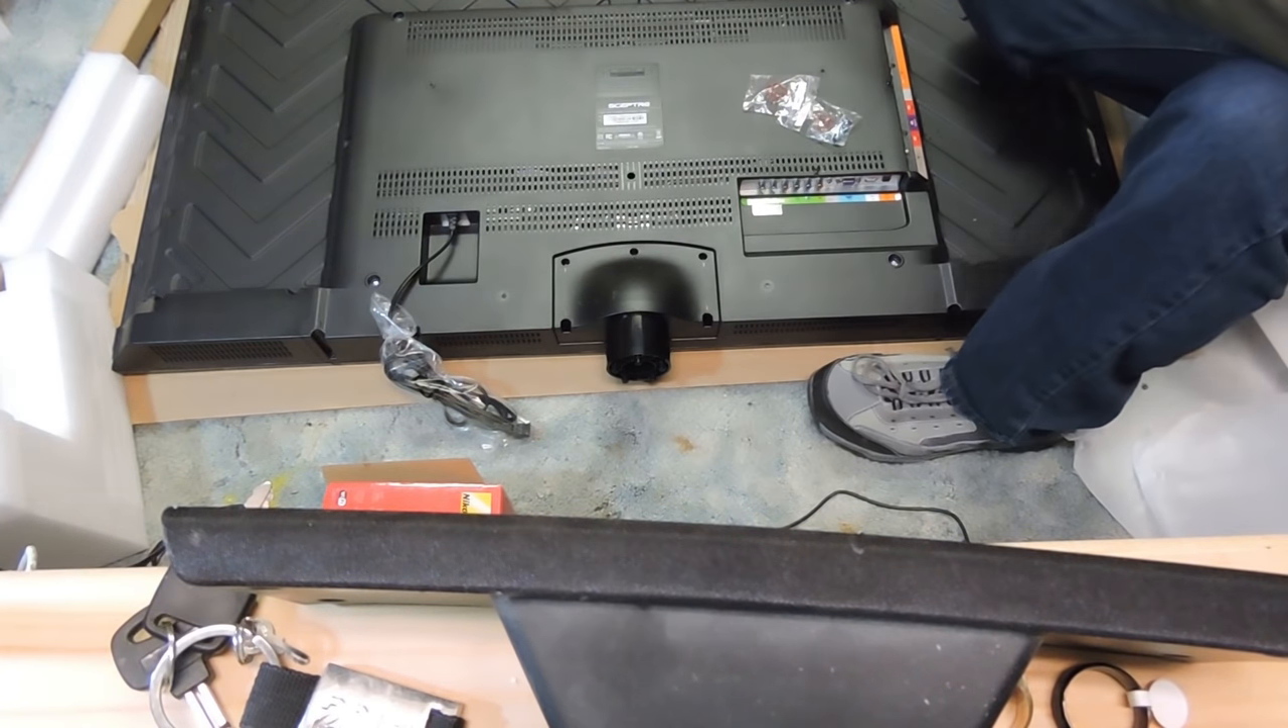But we've got the neck on. Now we've just got to attach the base.